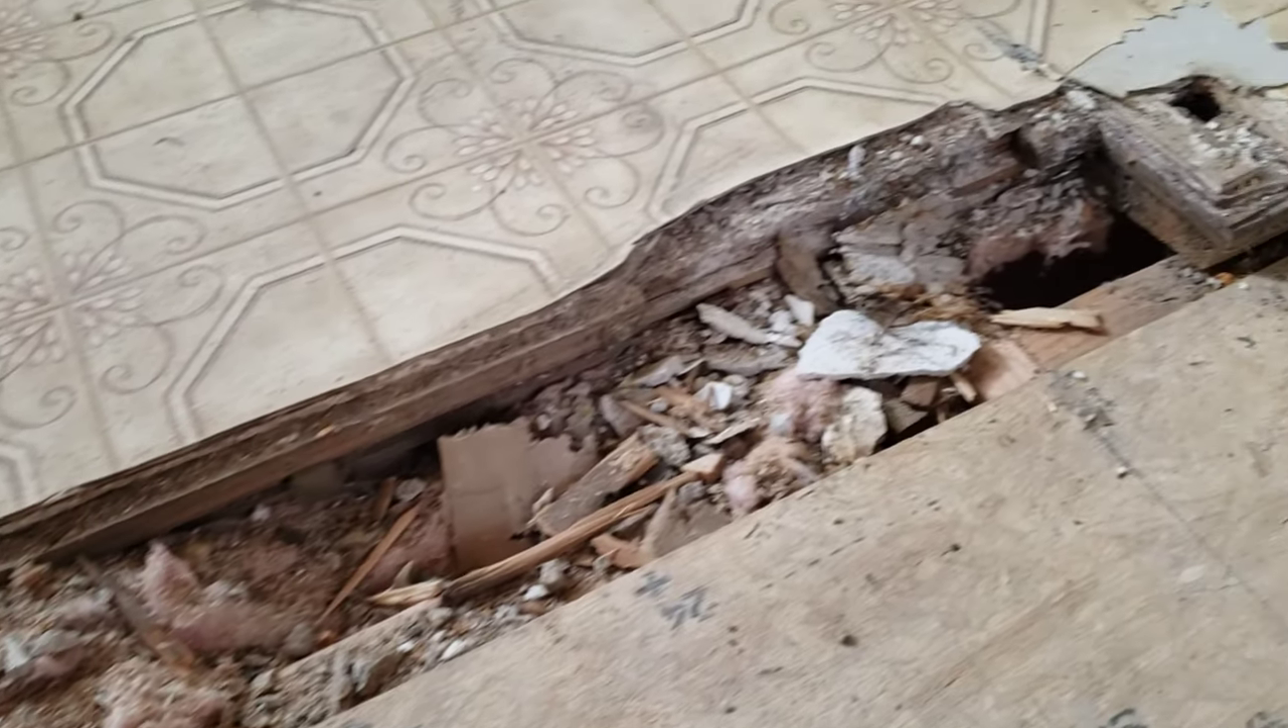This is the gap in between the new construction and the old where the floor joists supported the wall.